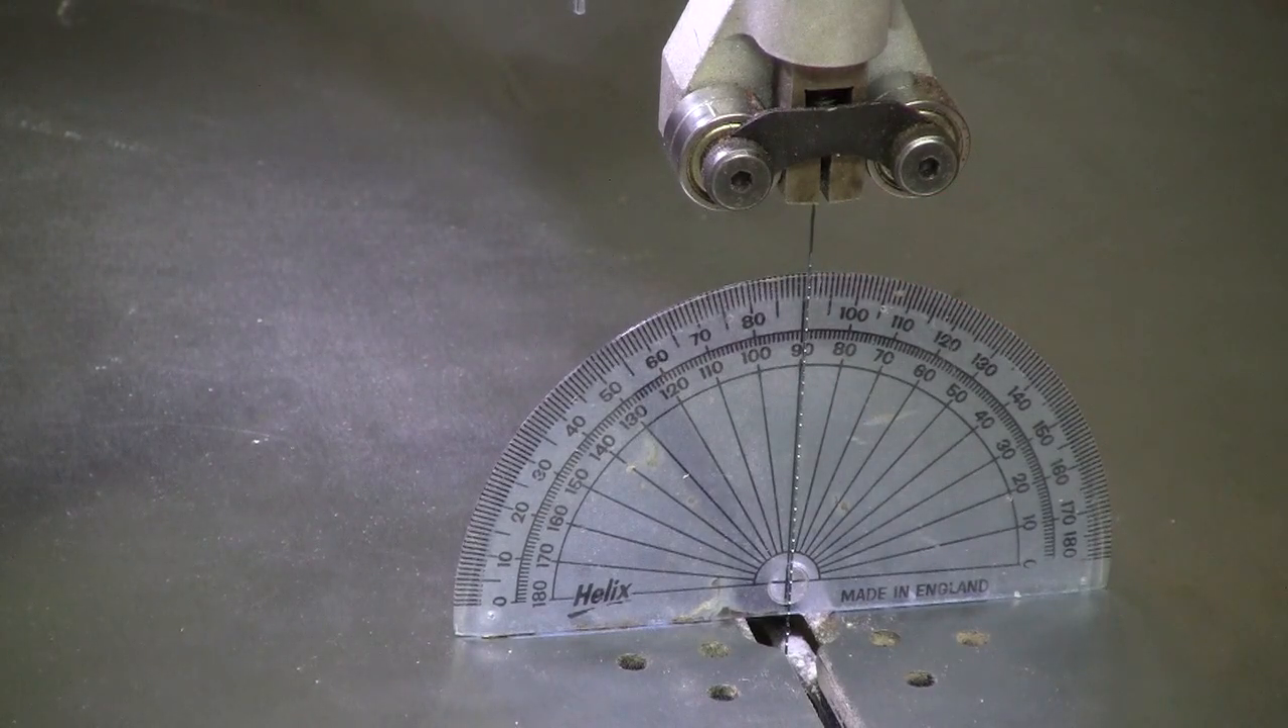As you can probably tell the blade is at a perfect right angle from the table.